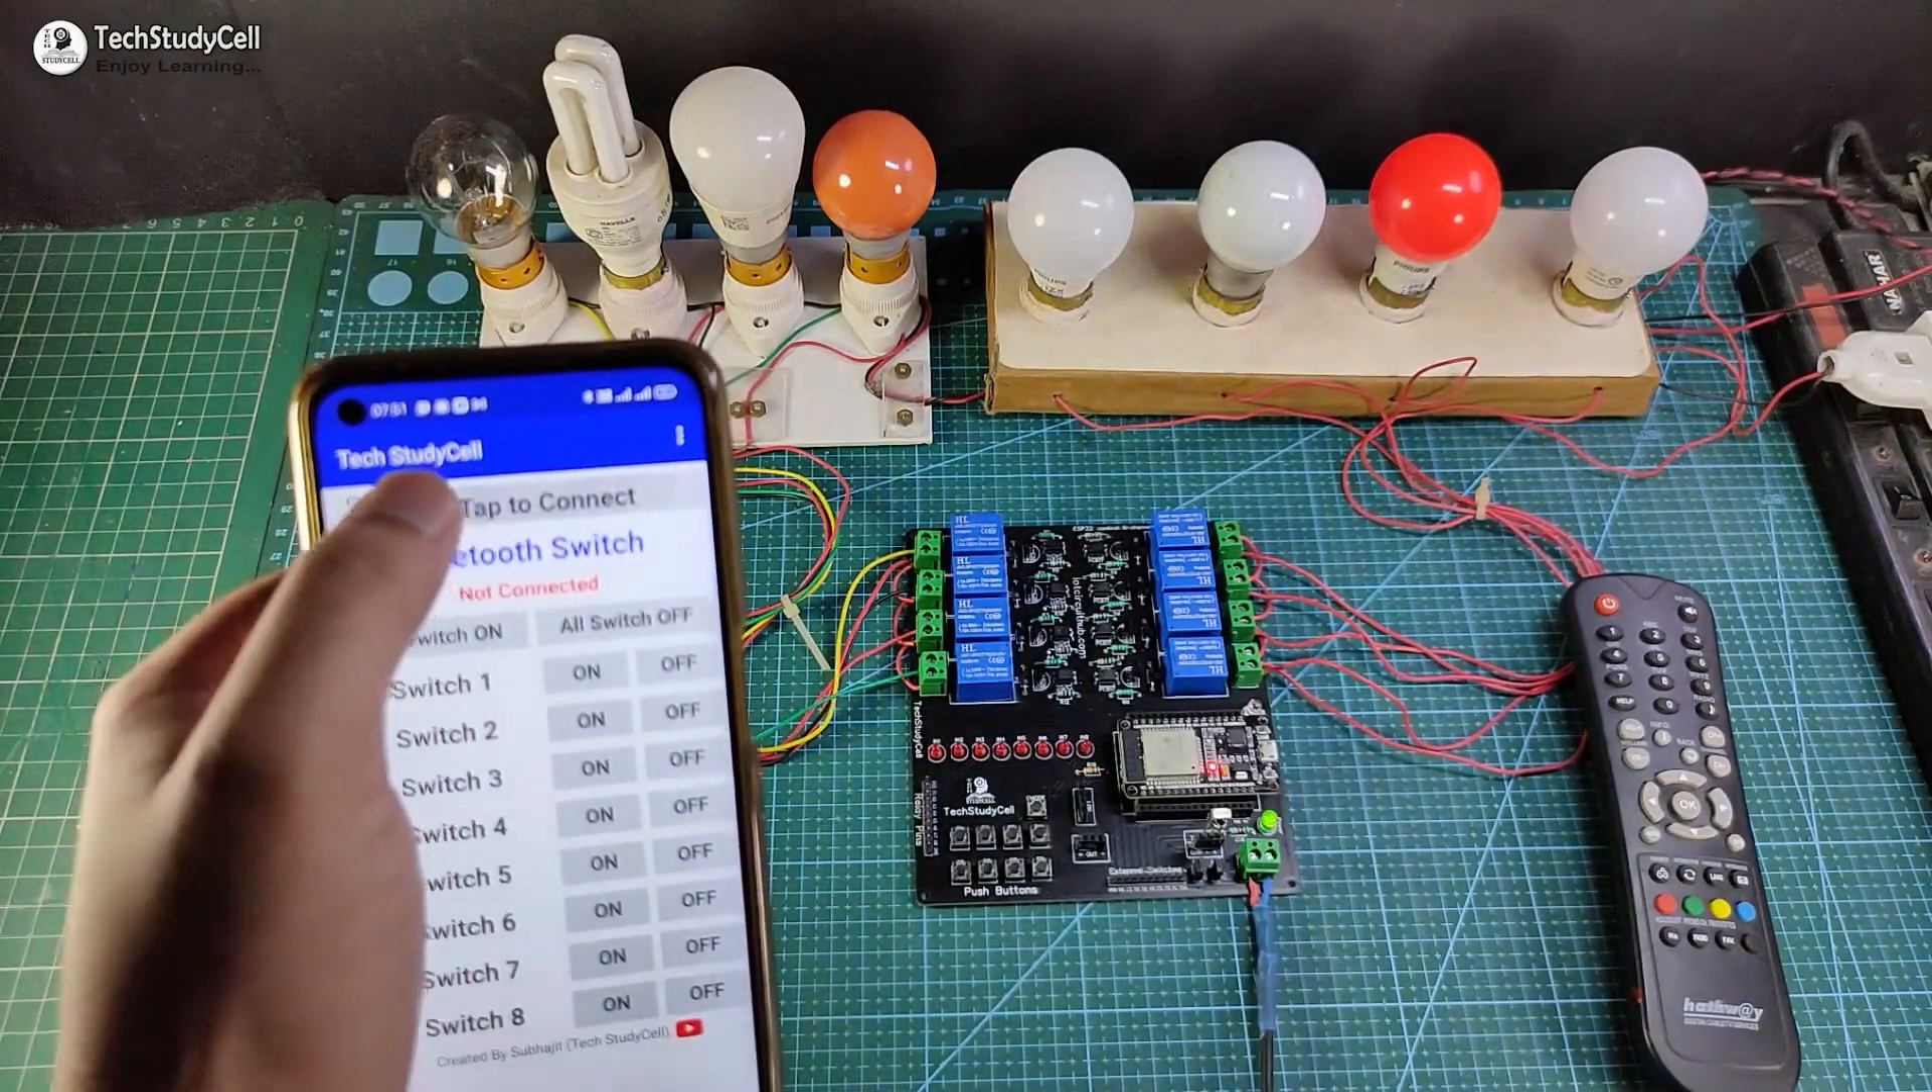As you can see, I have connected these eight lamps with the relay module as per the circuit.